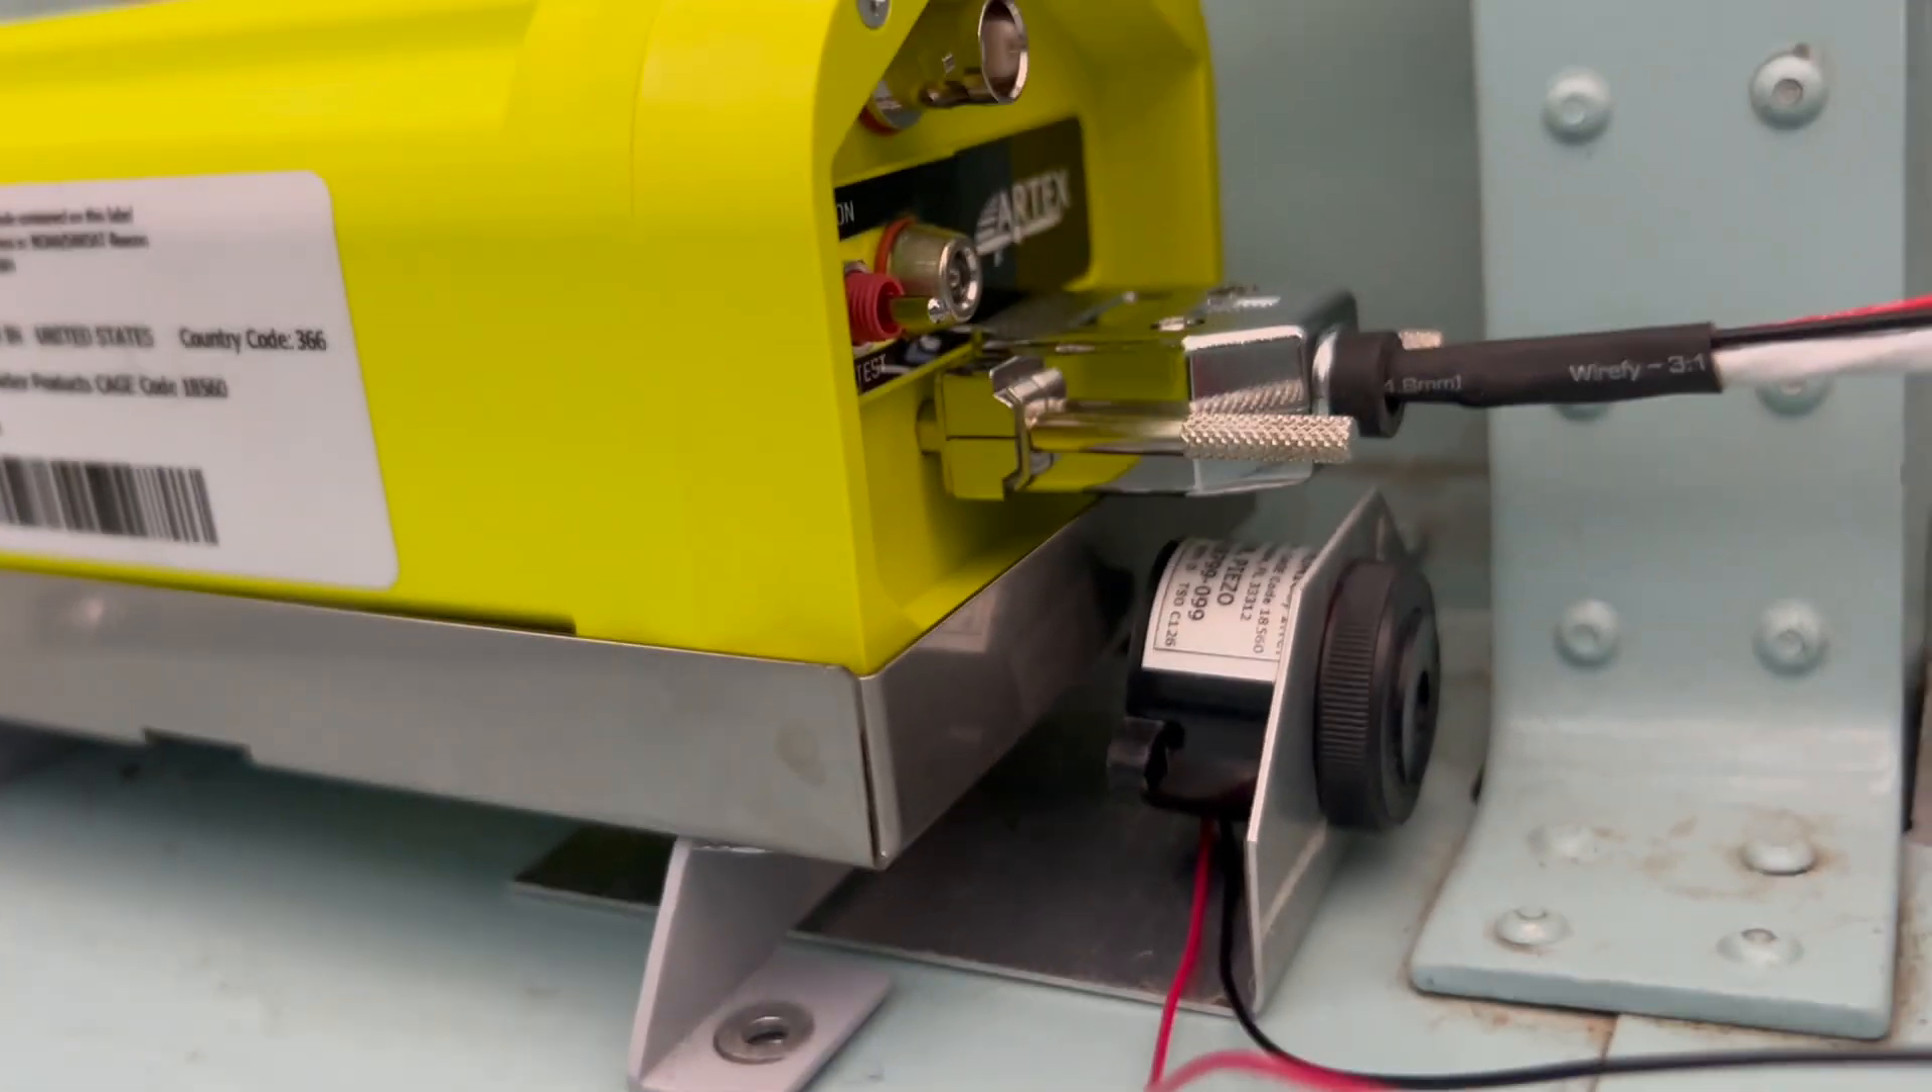Made a new bracket for the buzzer. Got plenty of clearance.